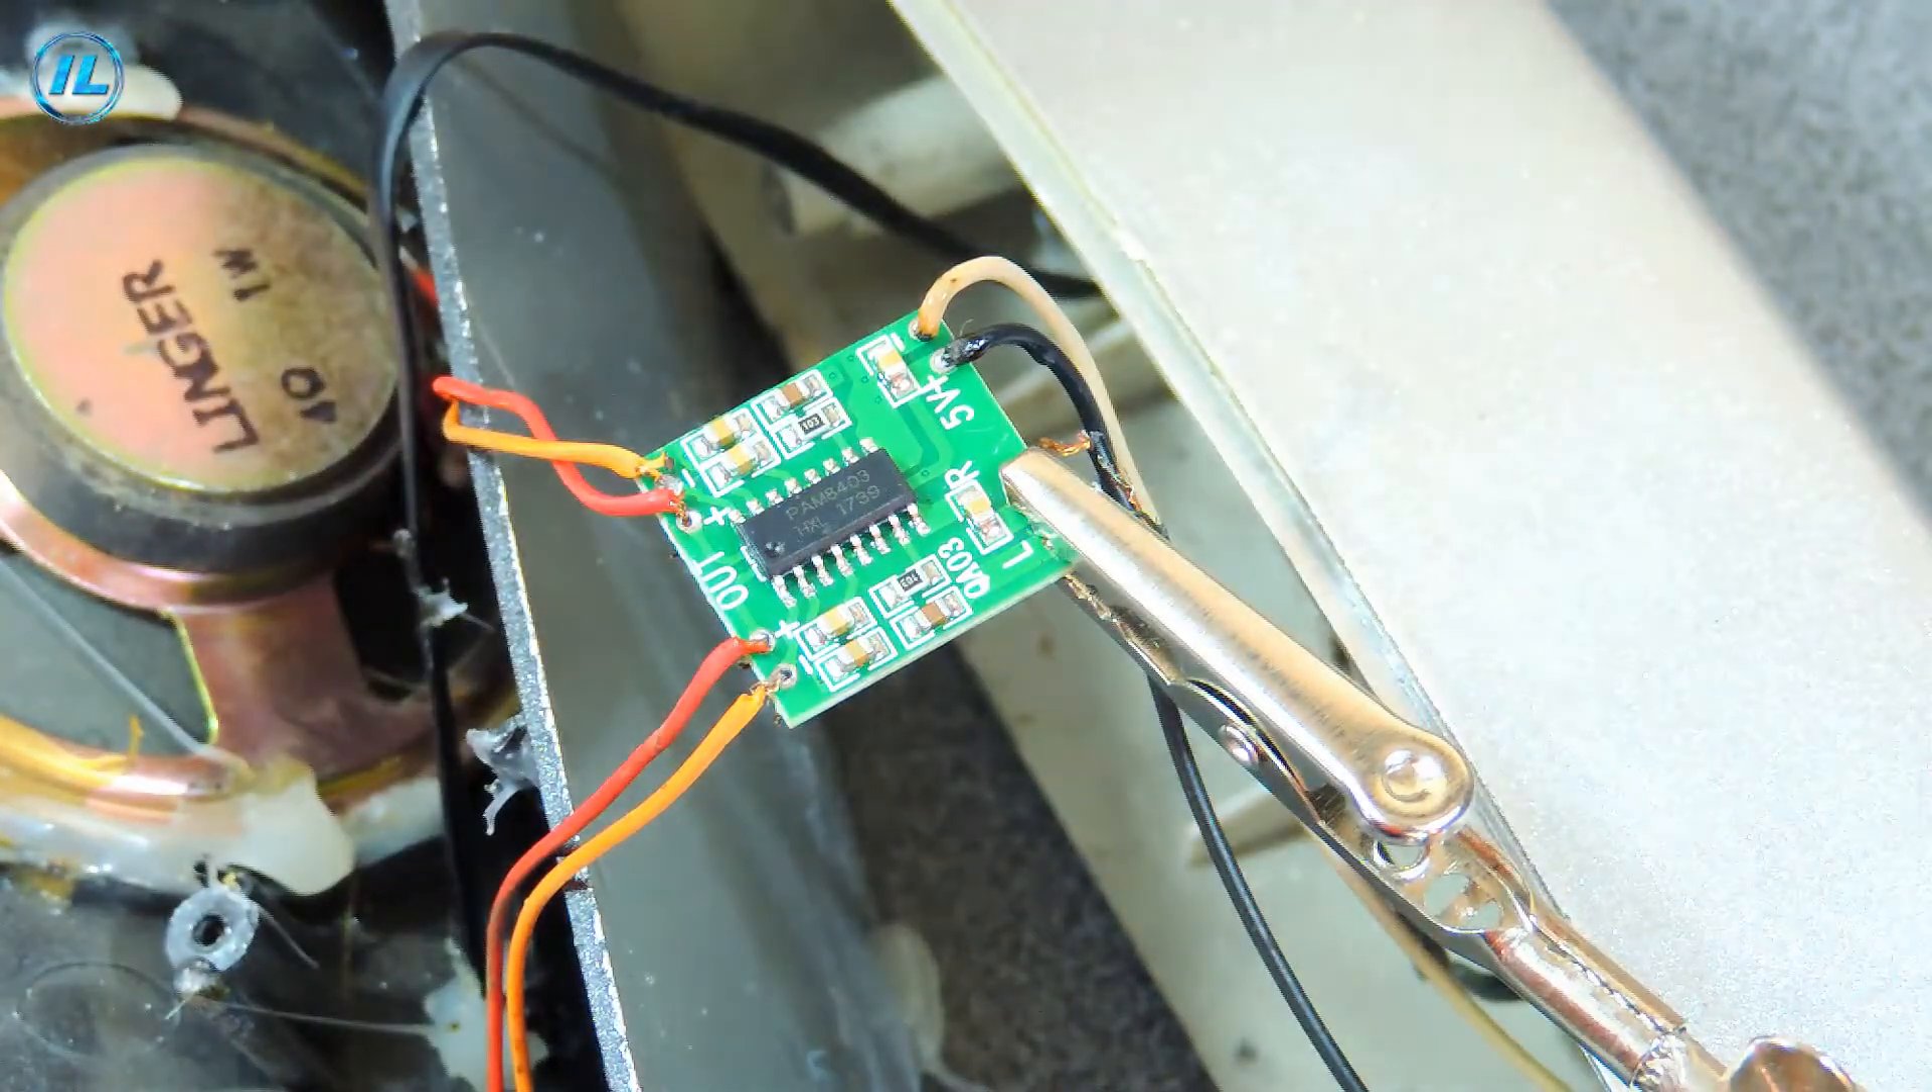The chip is in place and now you can try to check this column.